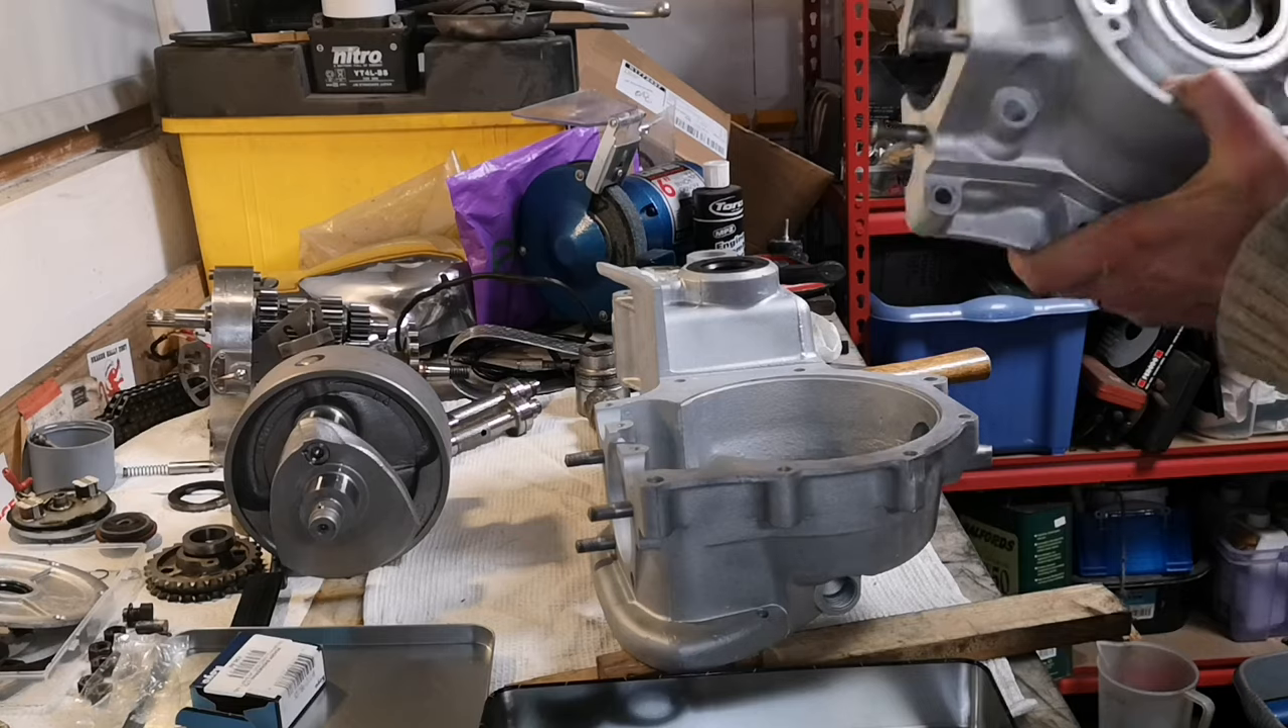I've got the crank to go in.